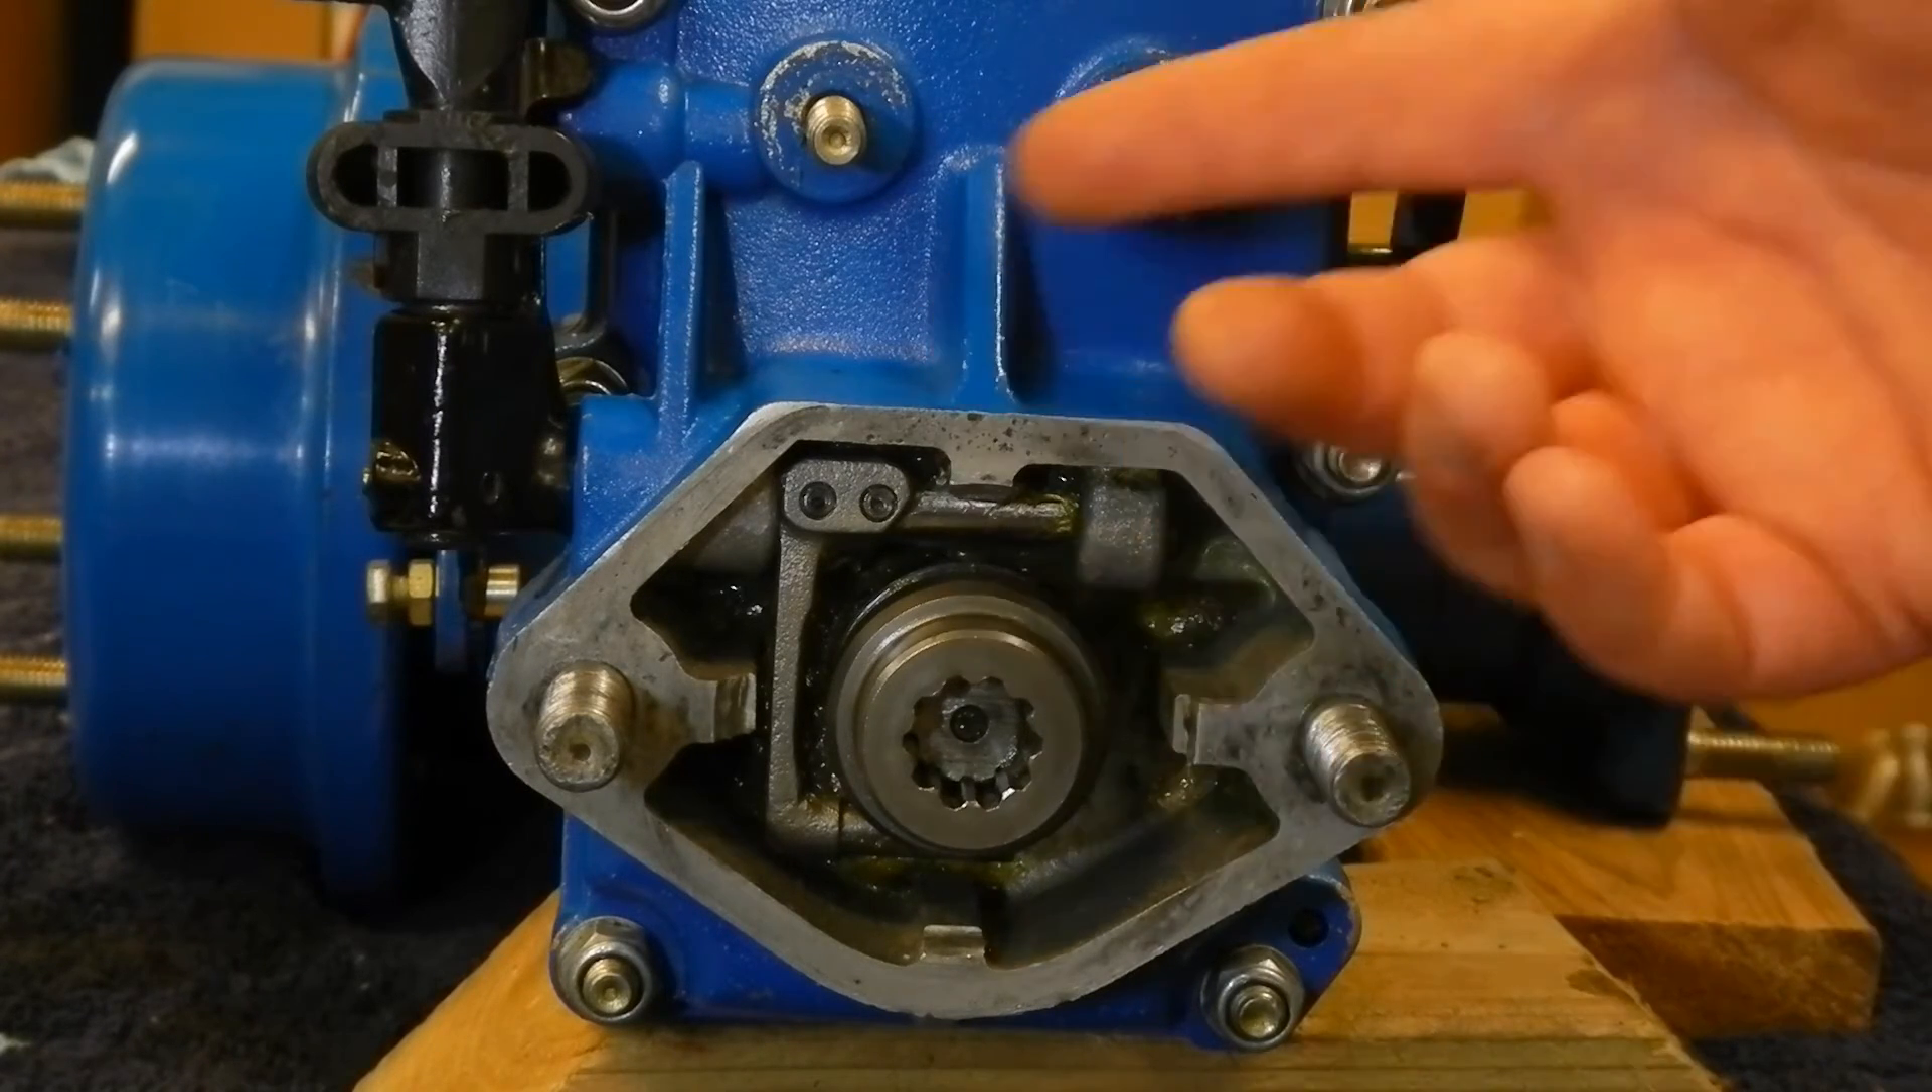Uh, I've taken the PTO cover off, and removed as much of the grease as I could to see what's going on.